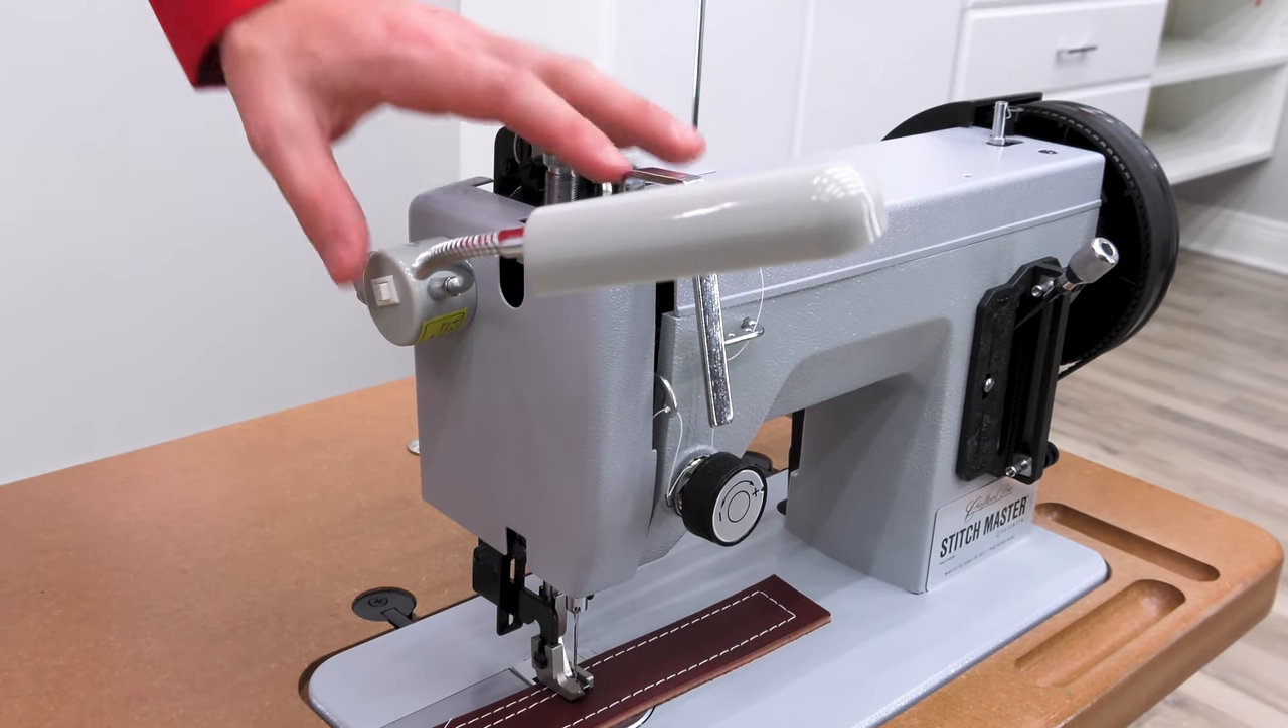Now the magnetic LED light has been installed and it's ready for use.